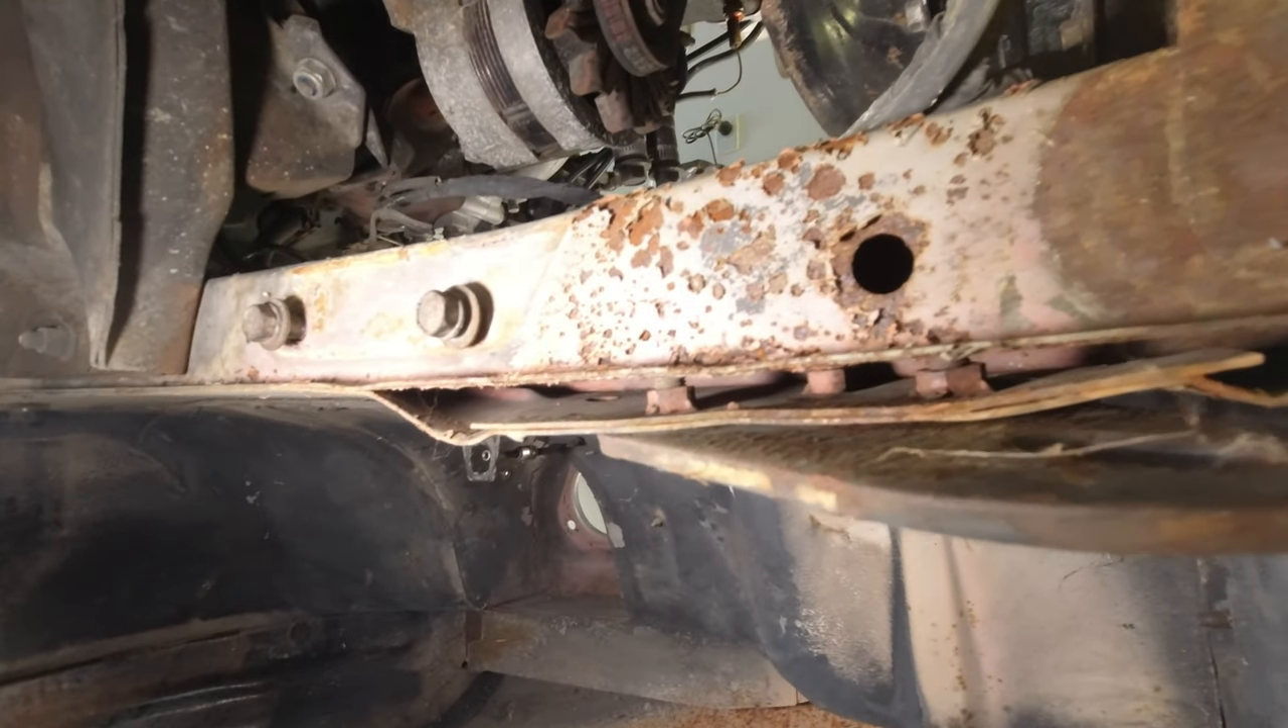This sheet metal here has been pulled away from the chassis rail I think that's mainly because someone's tried to pull the car with this and they've just ripped that metal away so looking from the underside we have a gap there that about a half inch I'd say 10 mil.